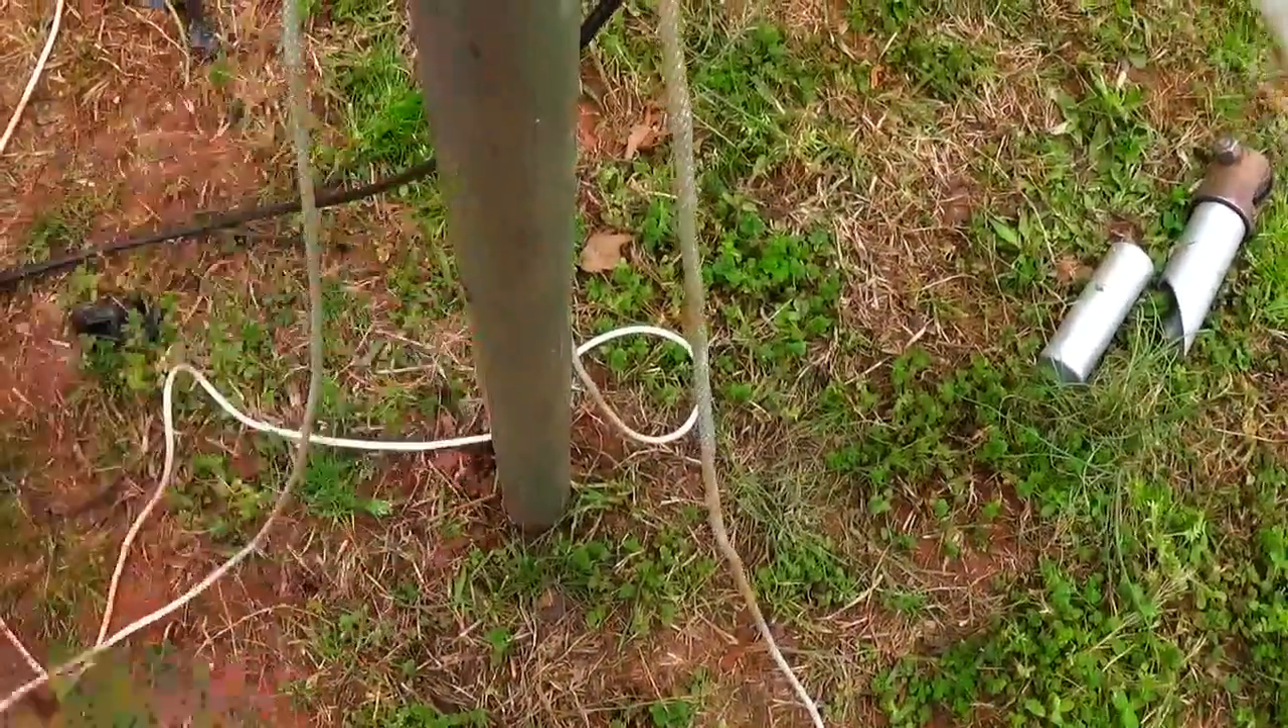I've installed my center pipe that goes in the ground.